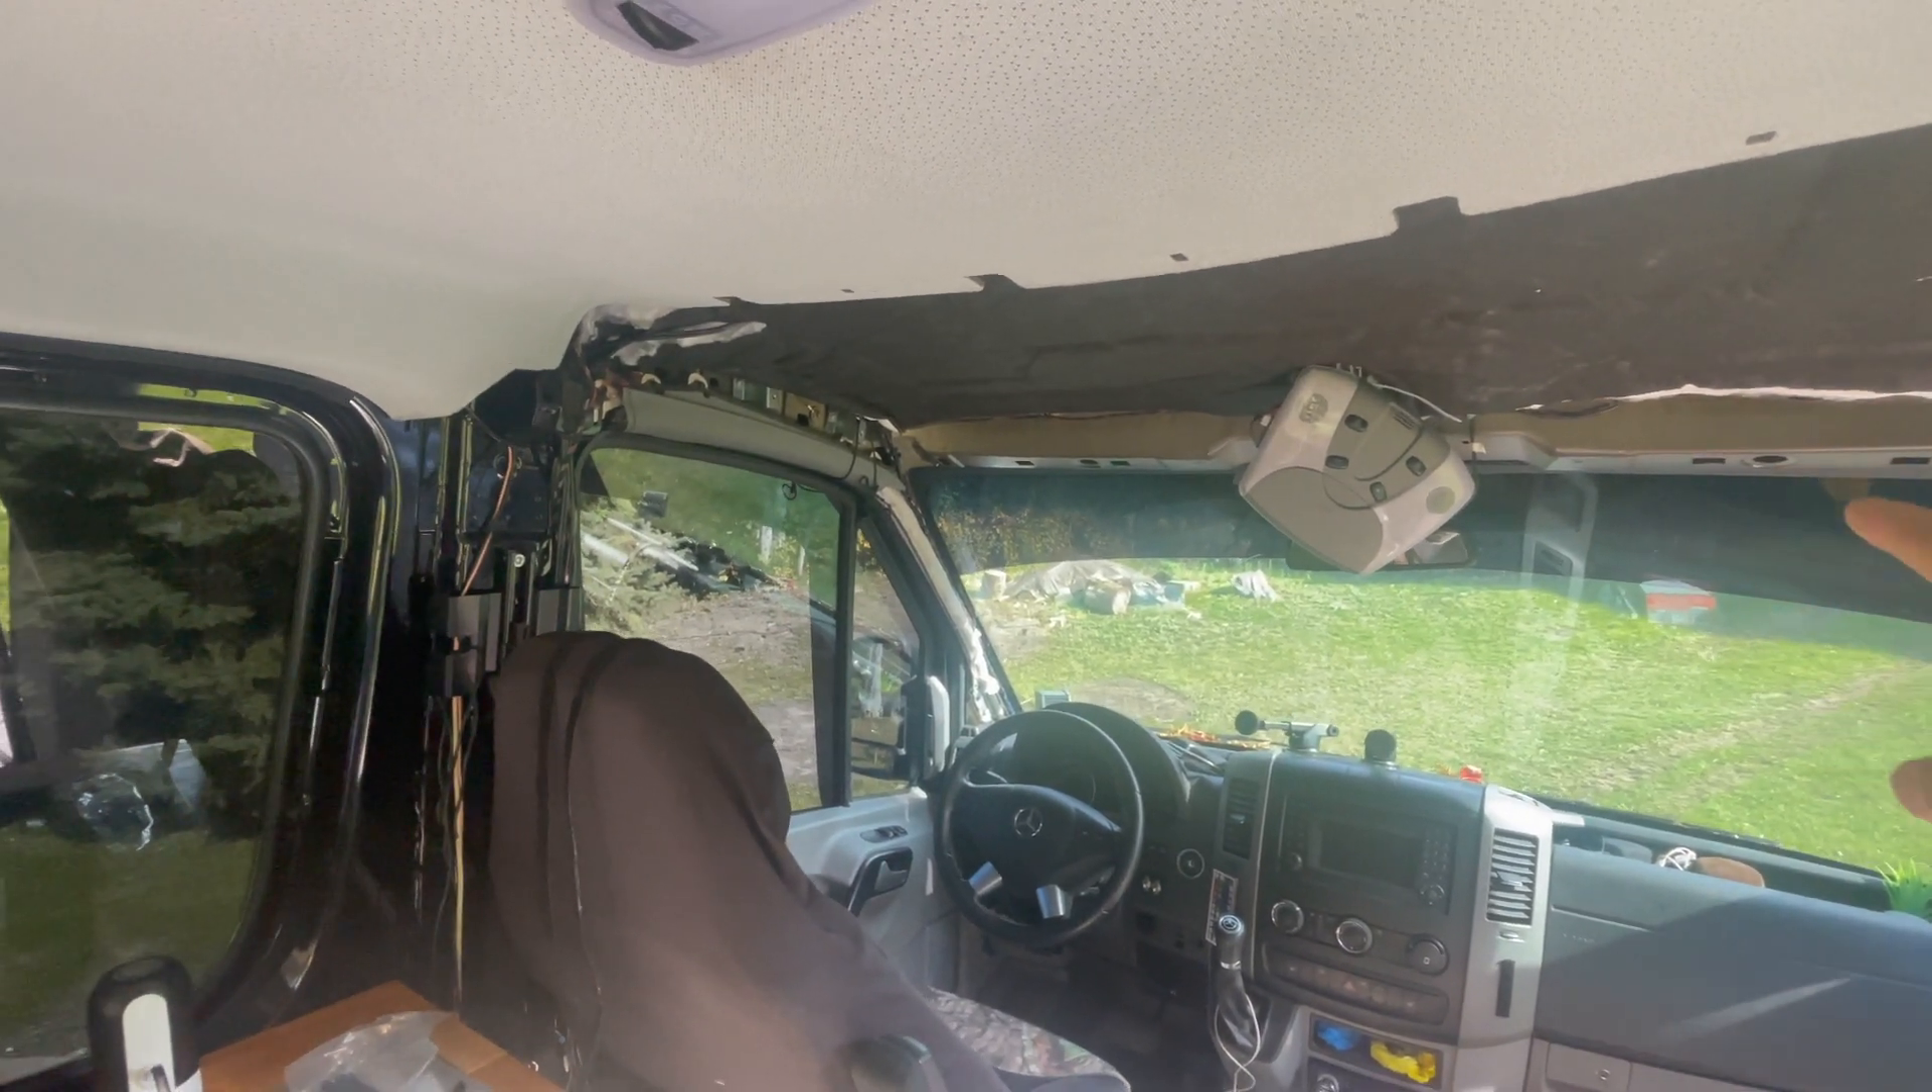I already have the front headliner removed from the previous video where I was installing the 54-inch LED light bar.